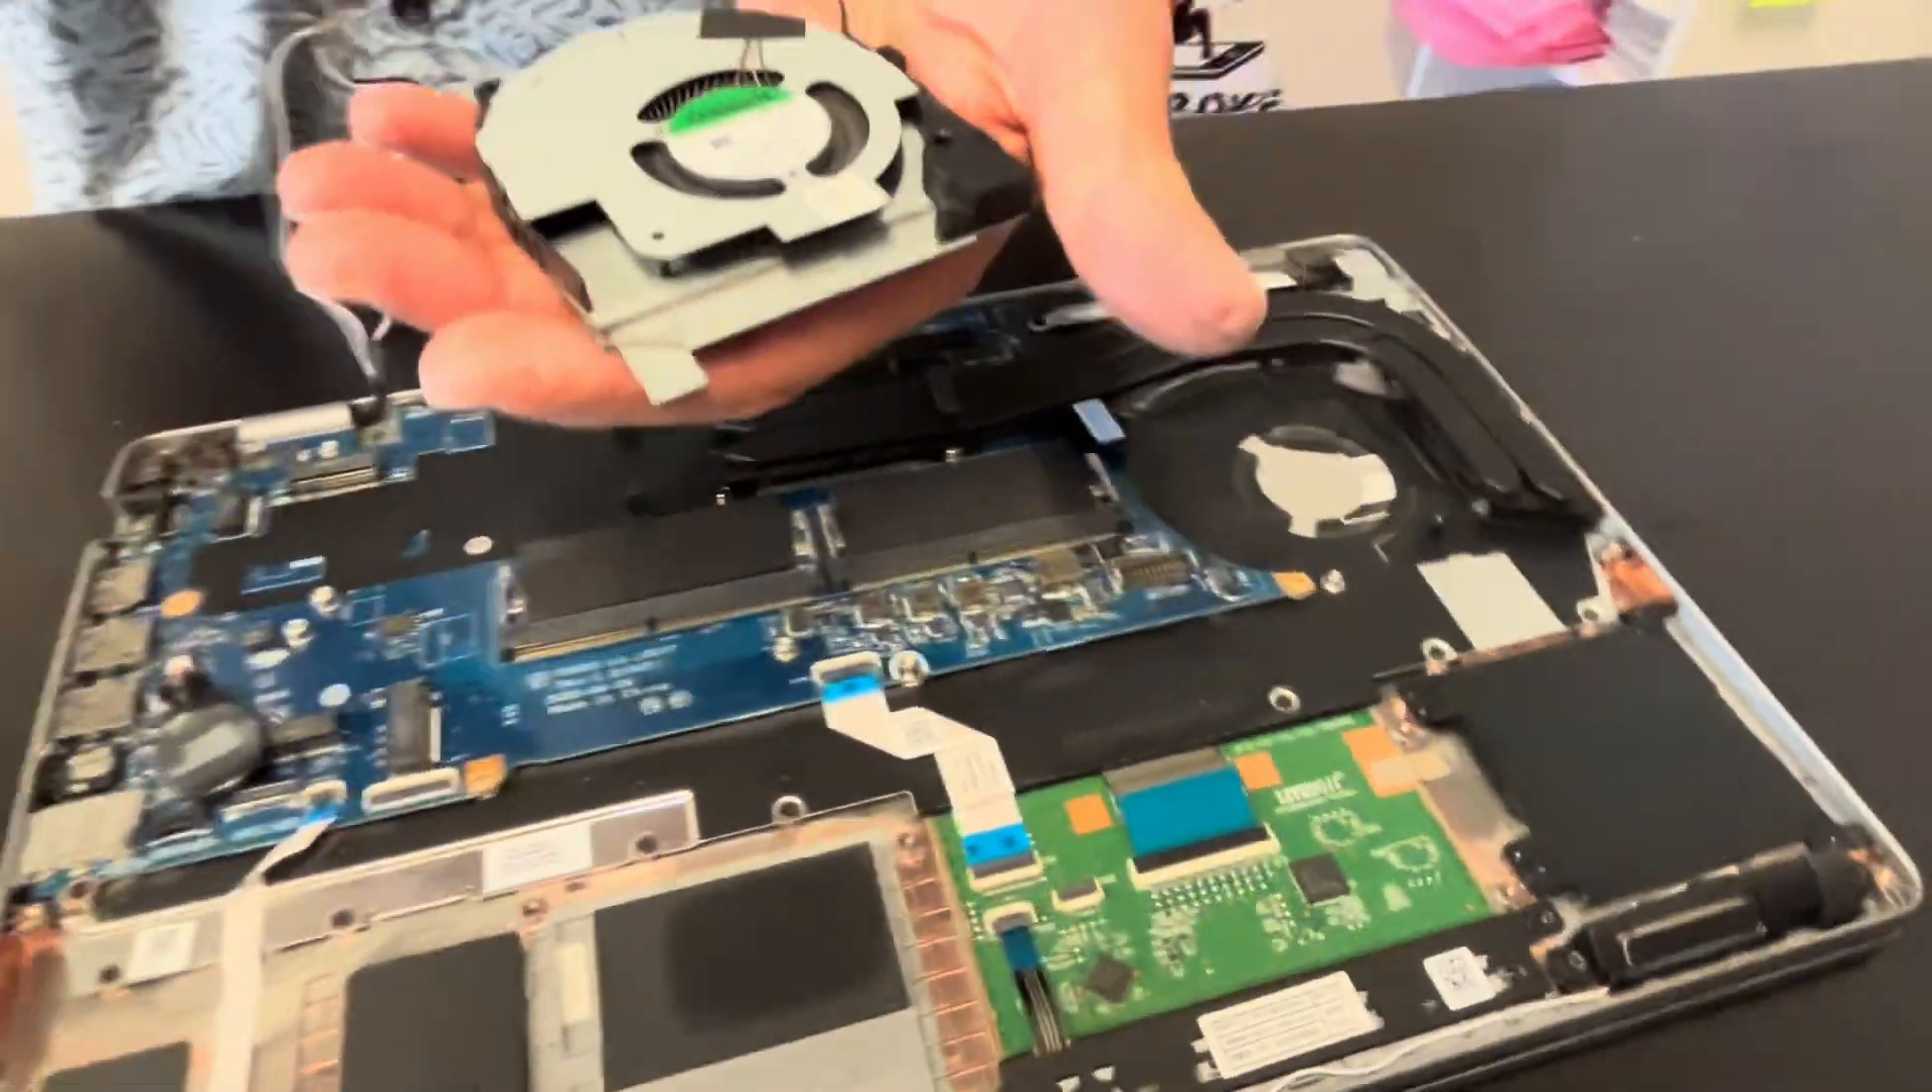Okay so the fan is out.